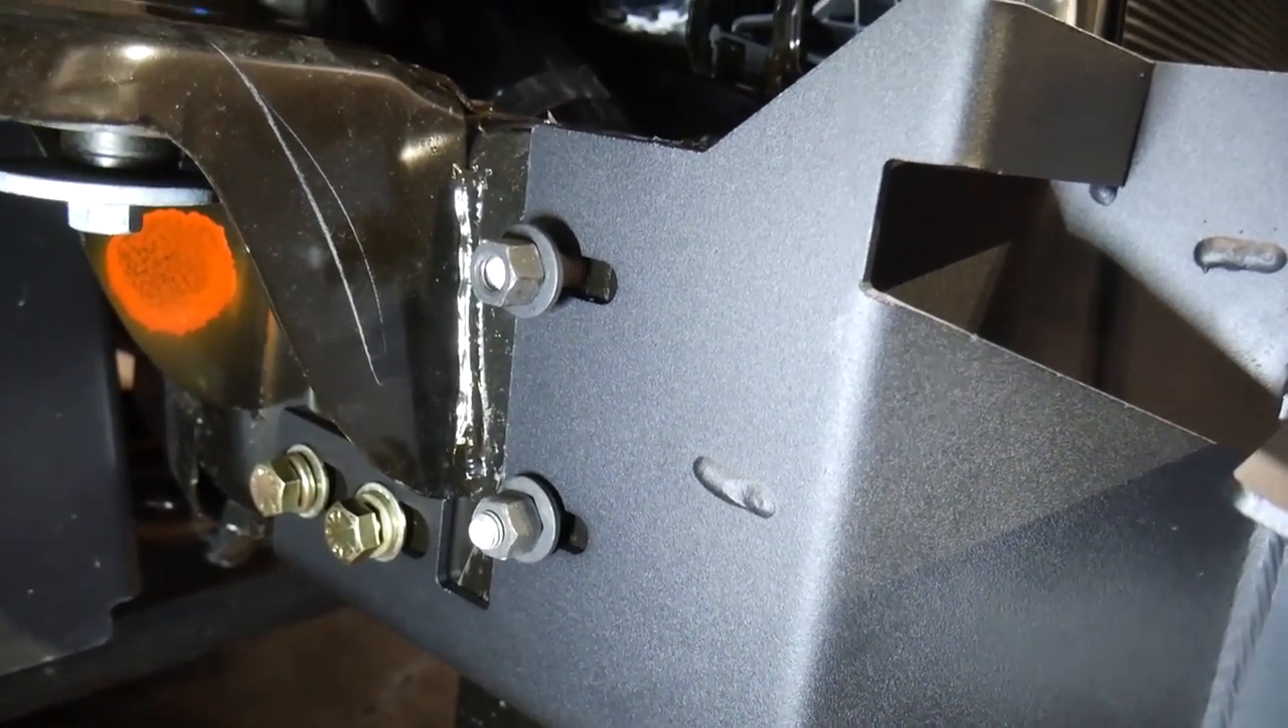We've got the main part of the bumper all situated up into the regular frame.